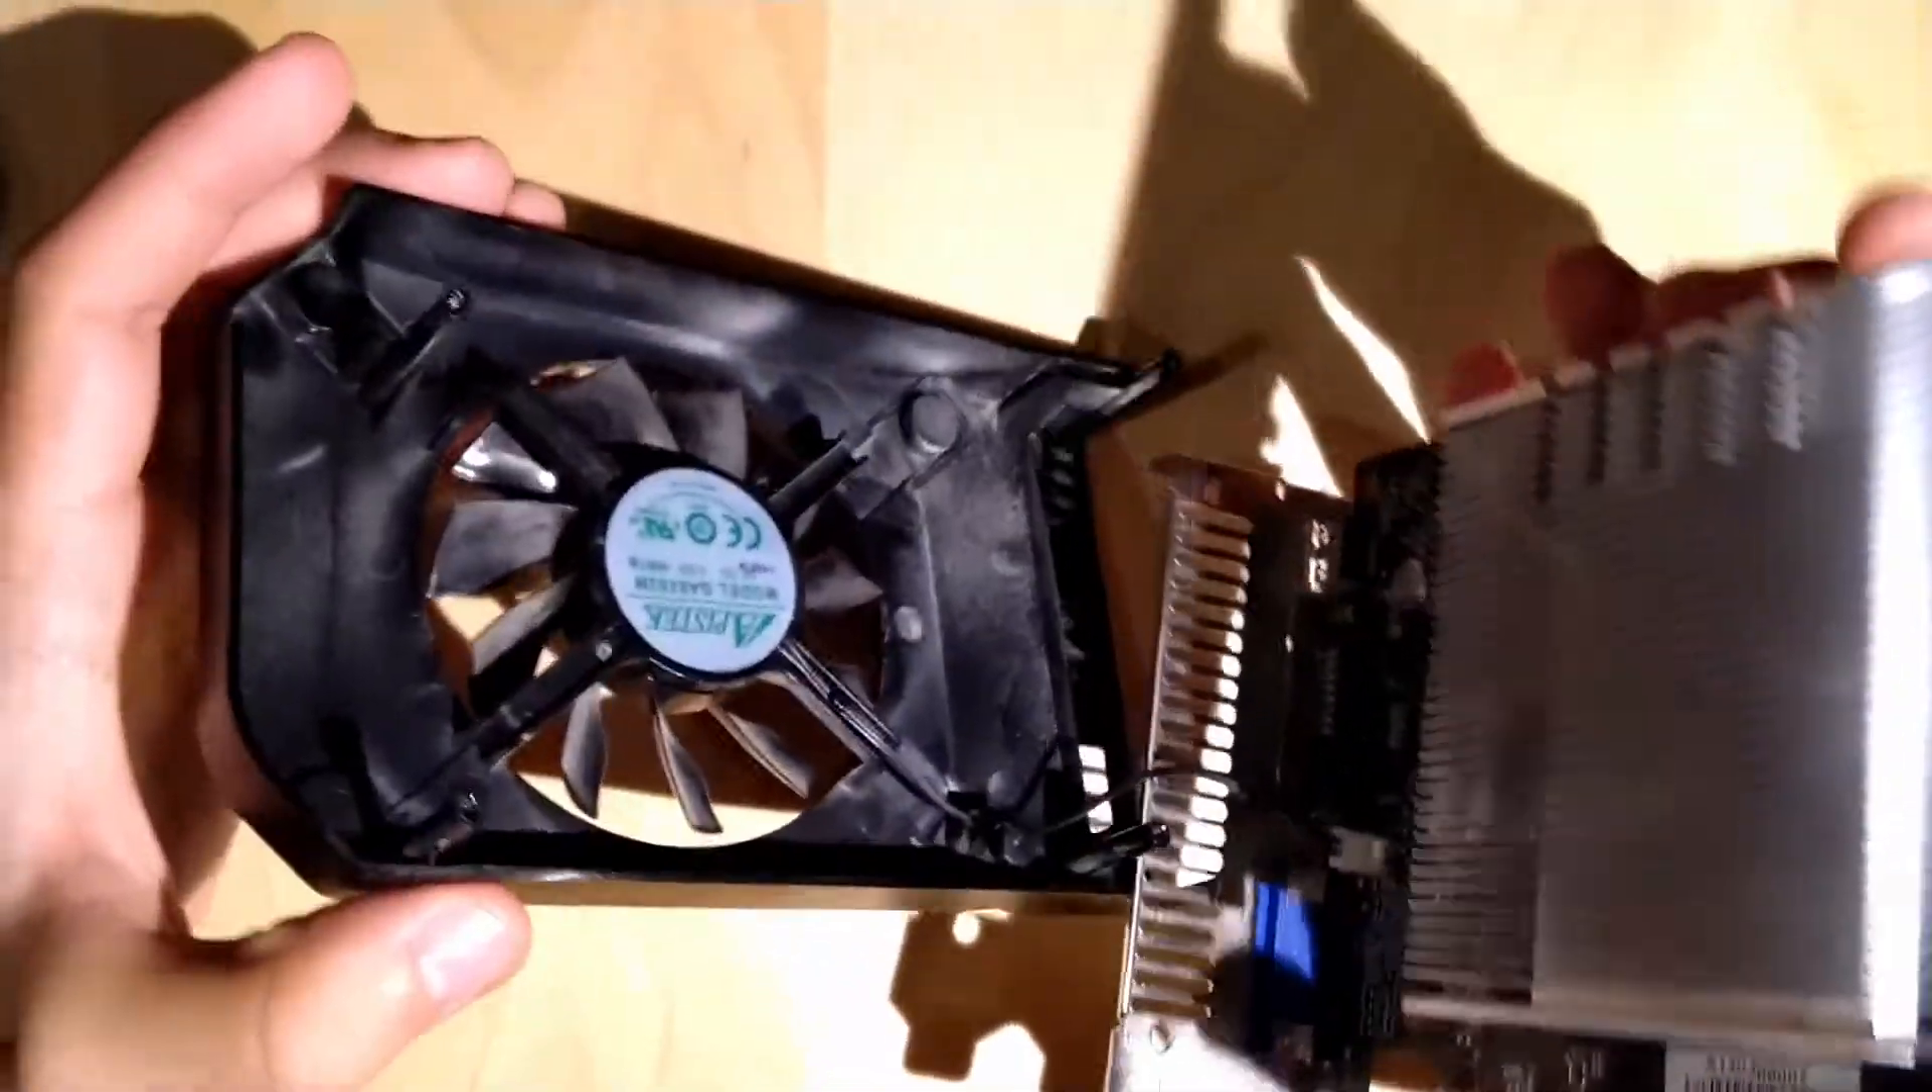So now the shroud is off.